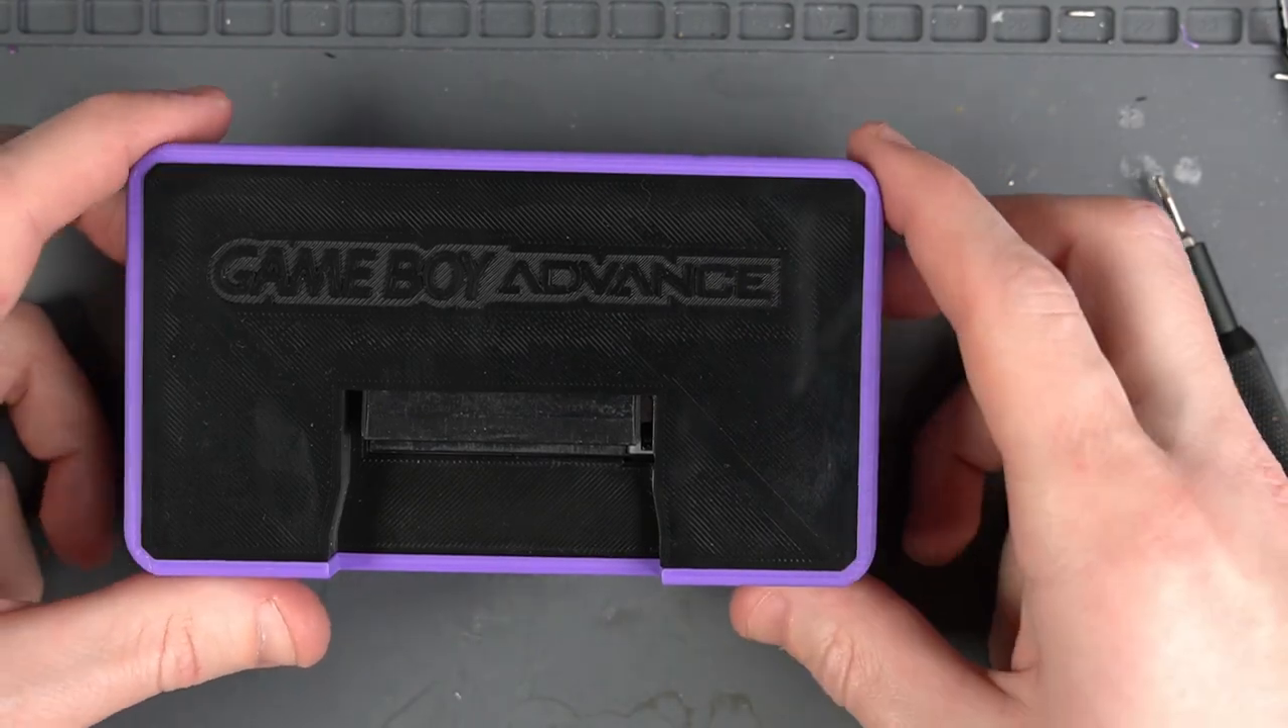Luckily my top actually fits pretty well into the case here.